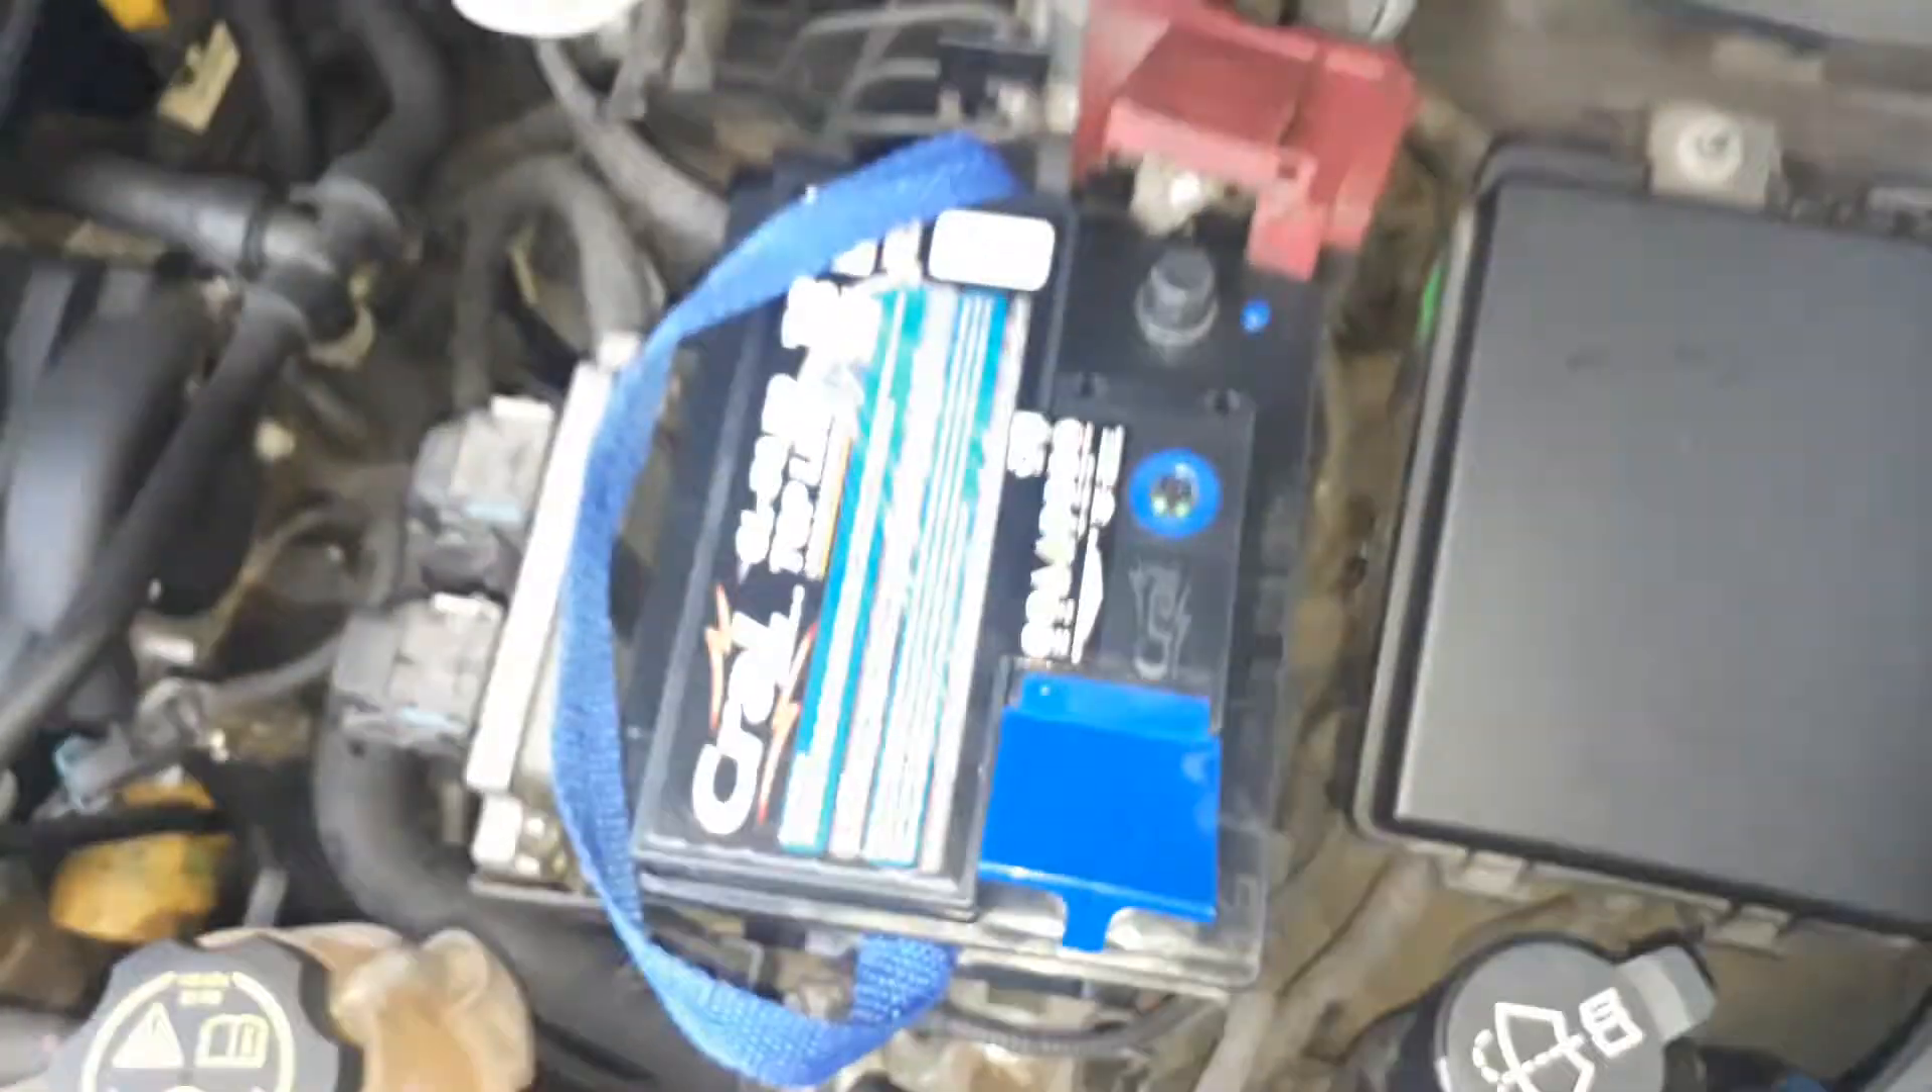A bateria nova tá no lugar.